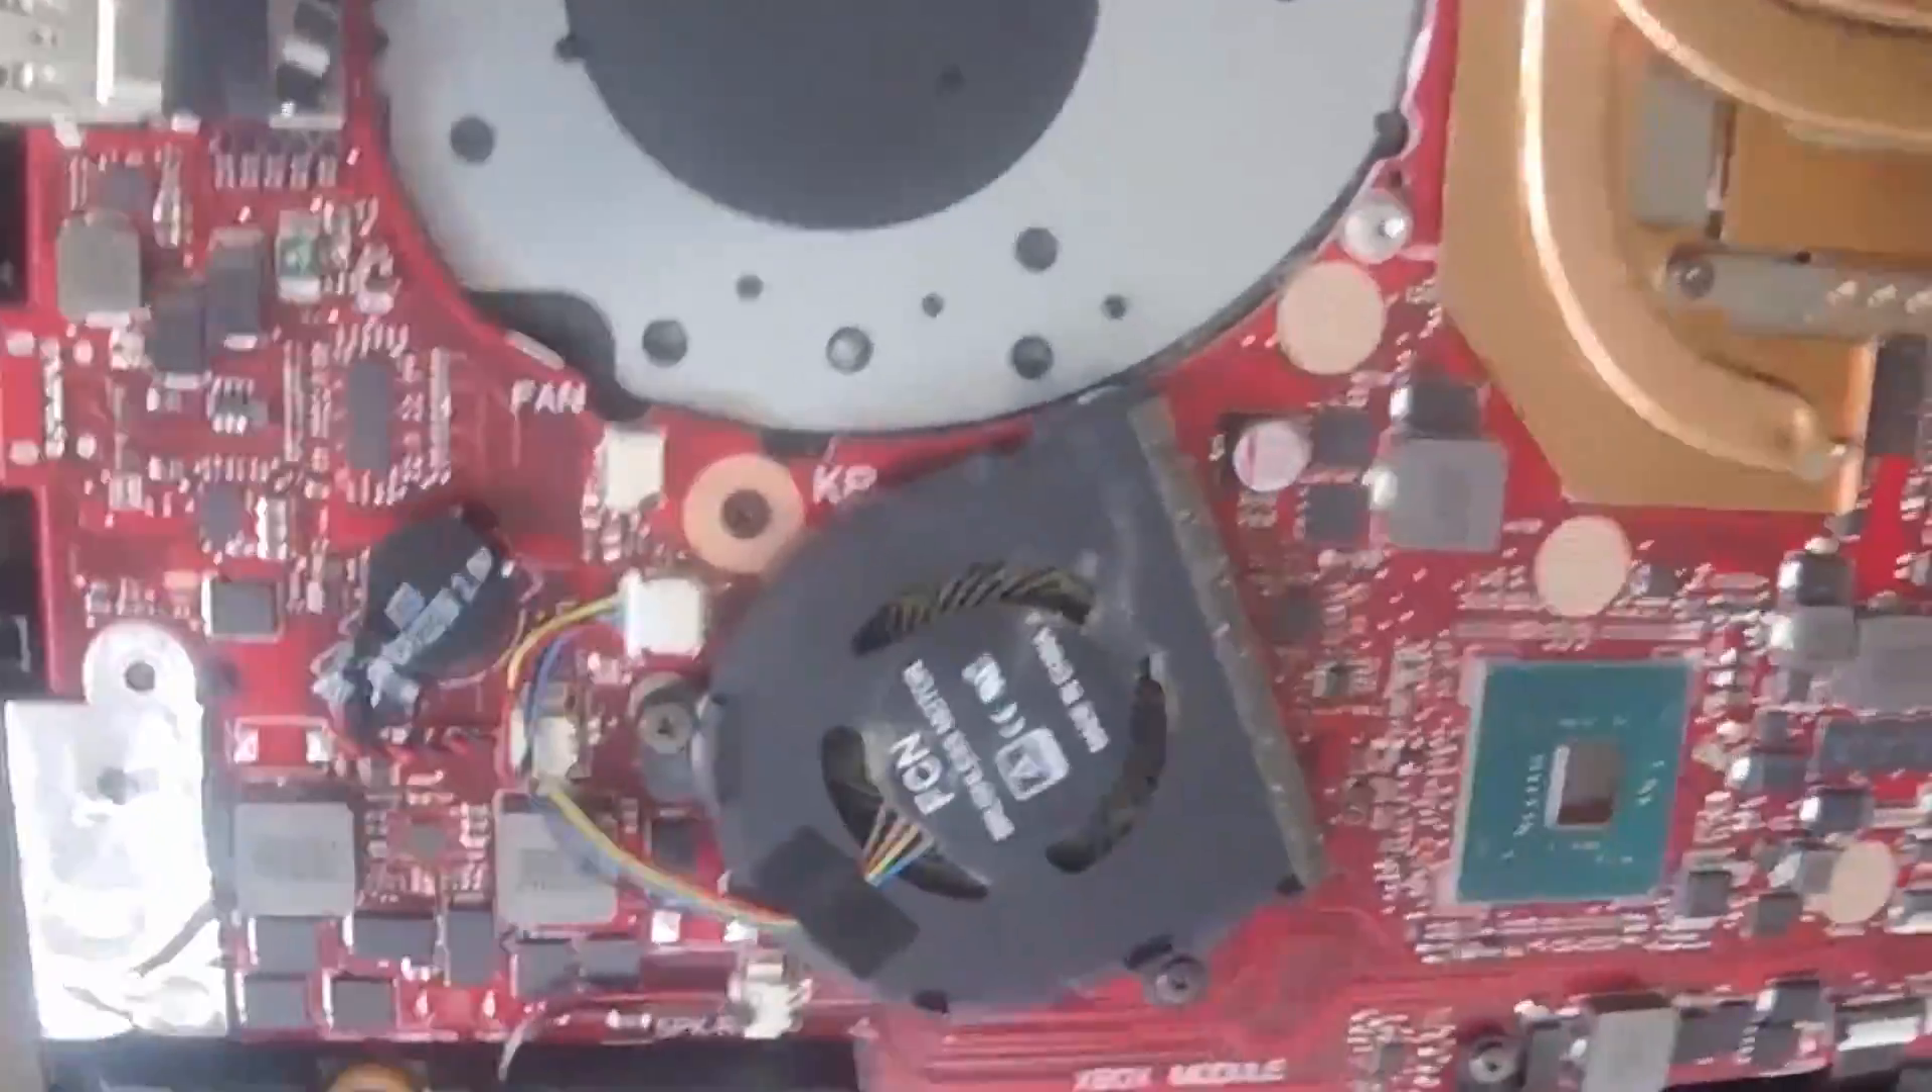We still have our third fan here, which we are going to remove.